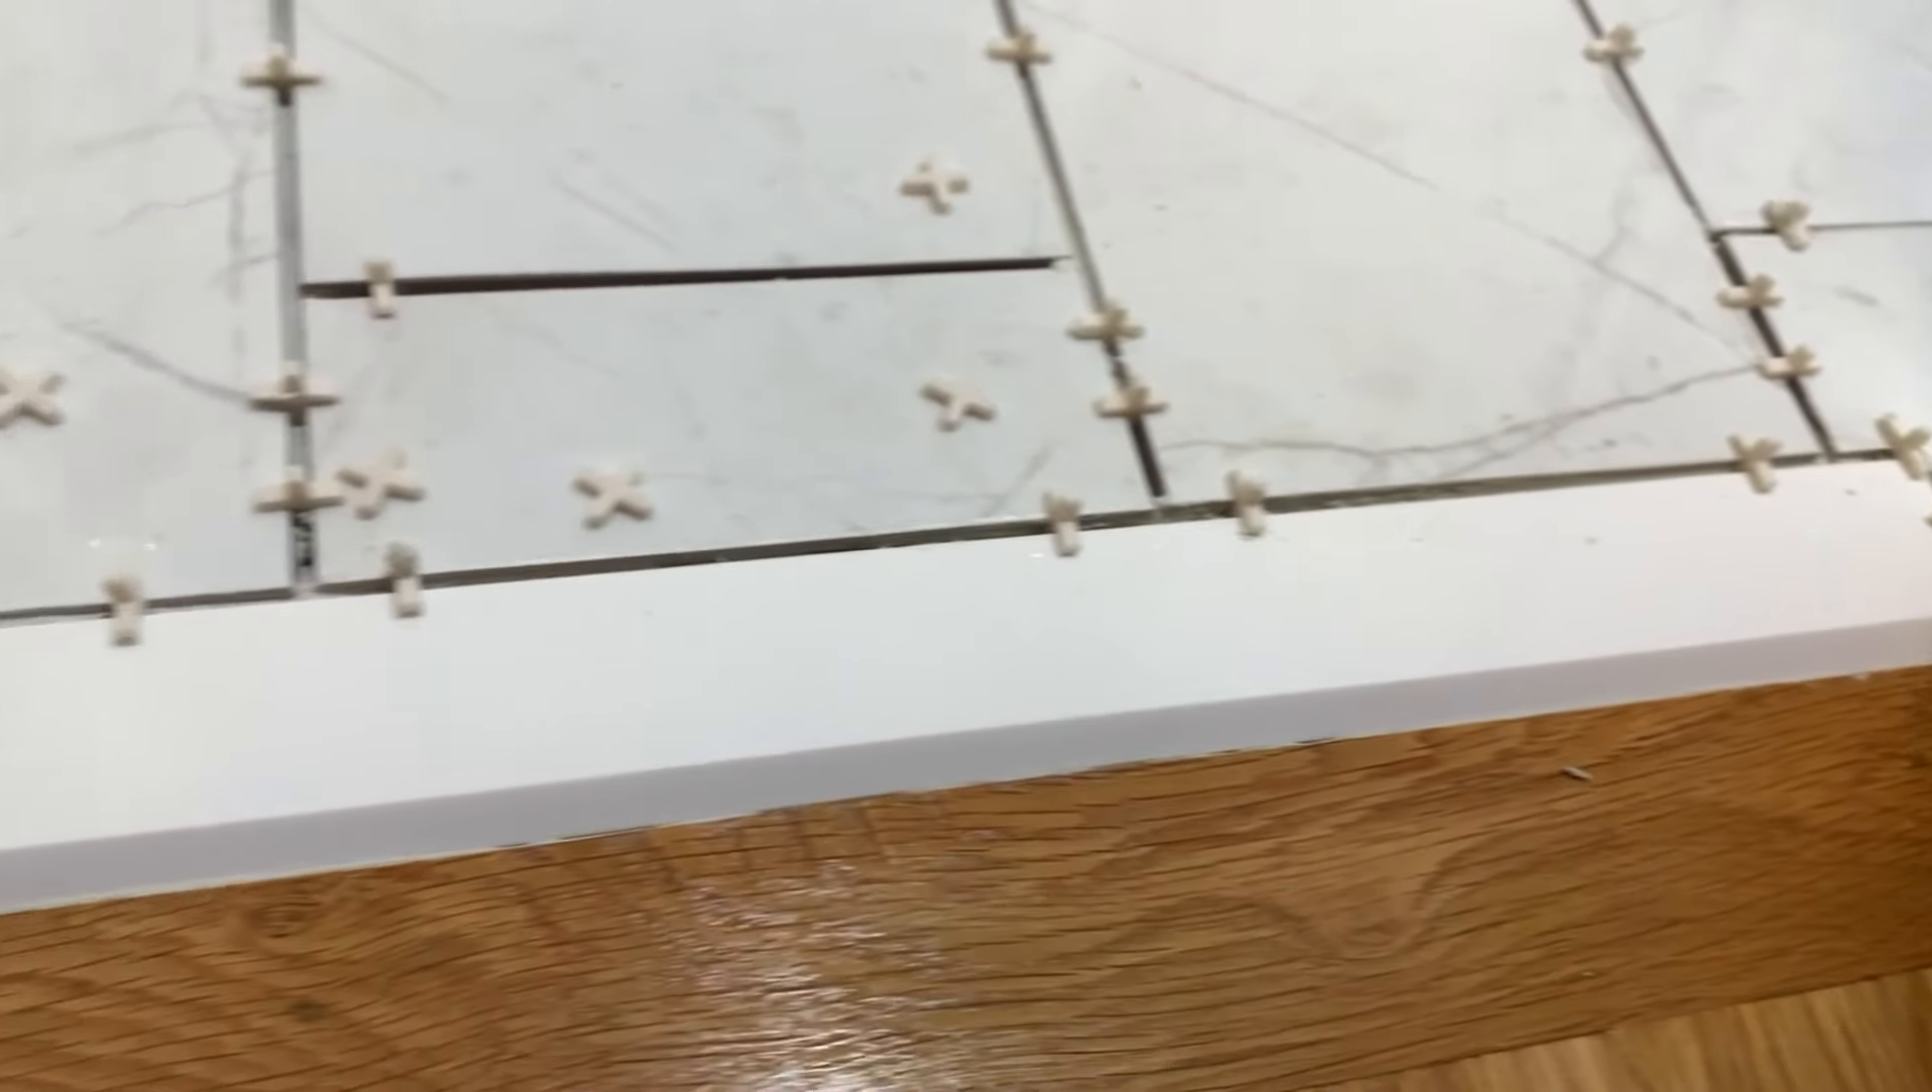And then I was able to put a nice thick bed of mortar and get that threshold in place.